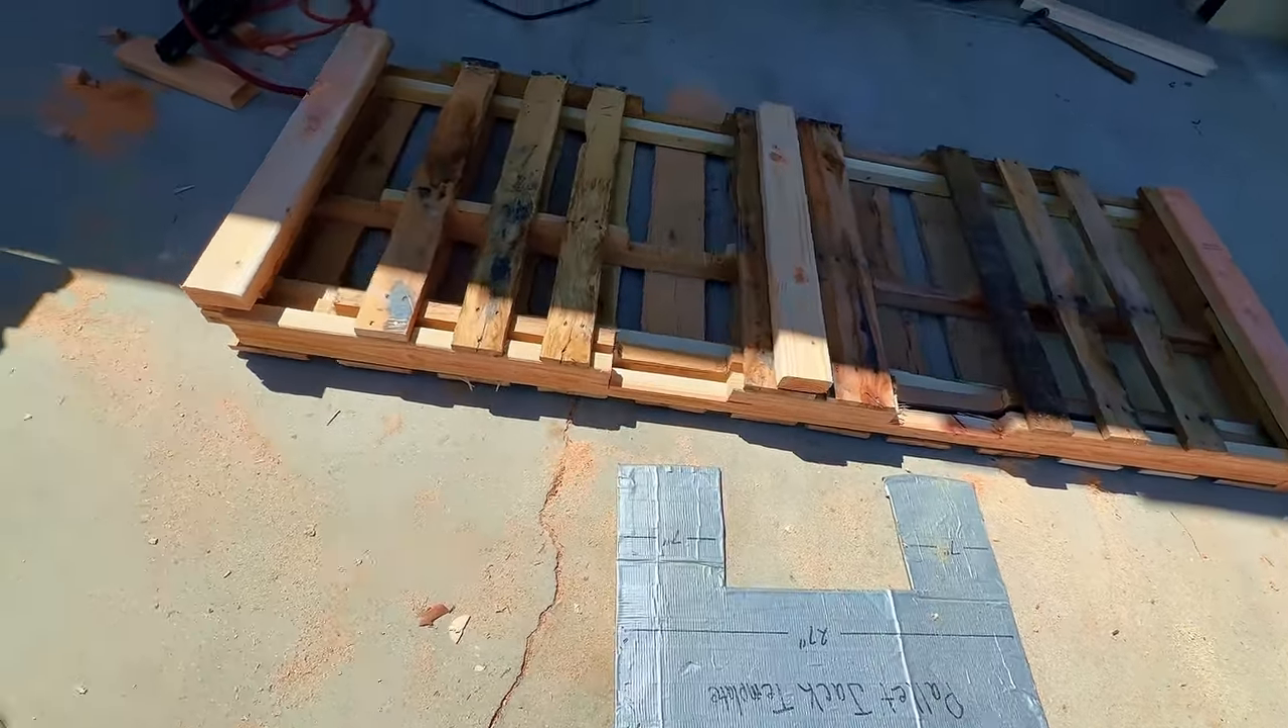So i have the base restructured and put back together.